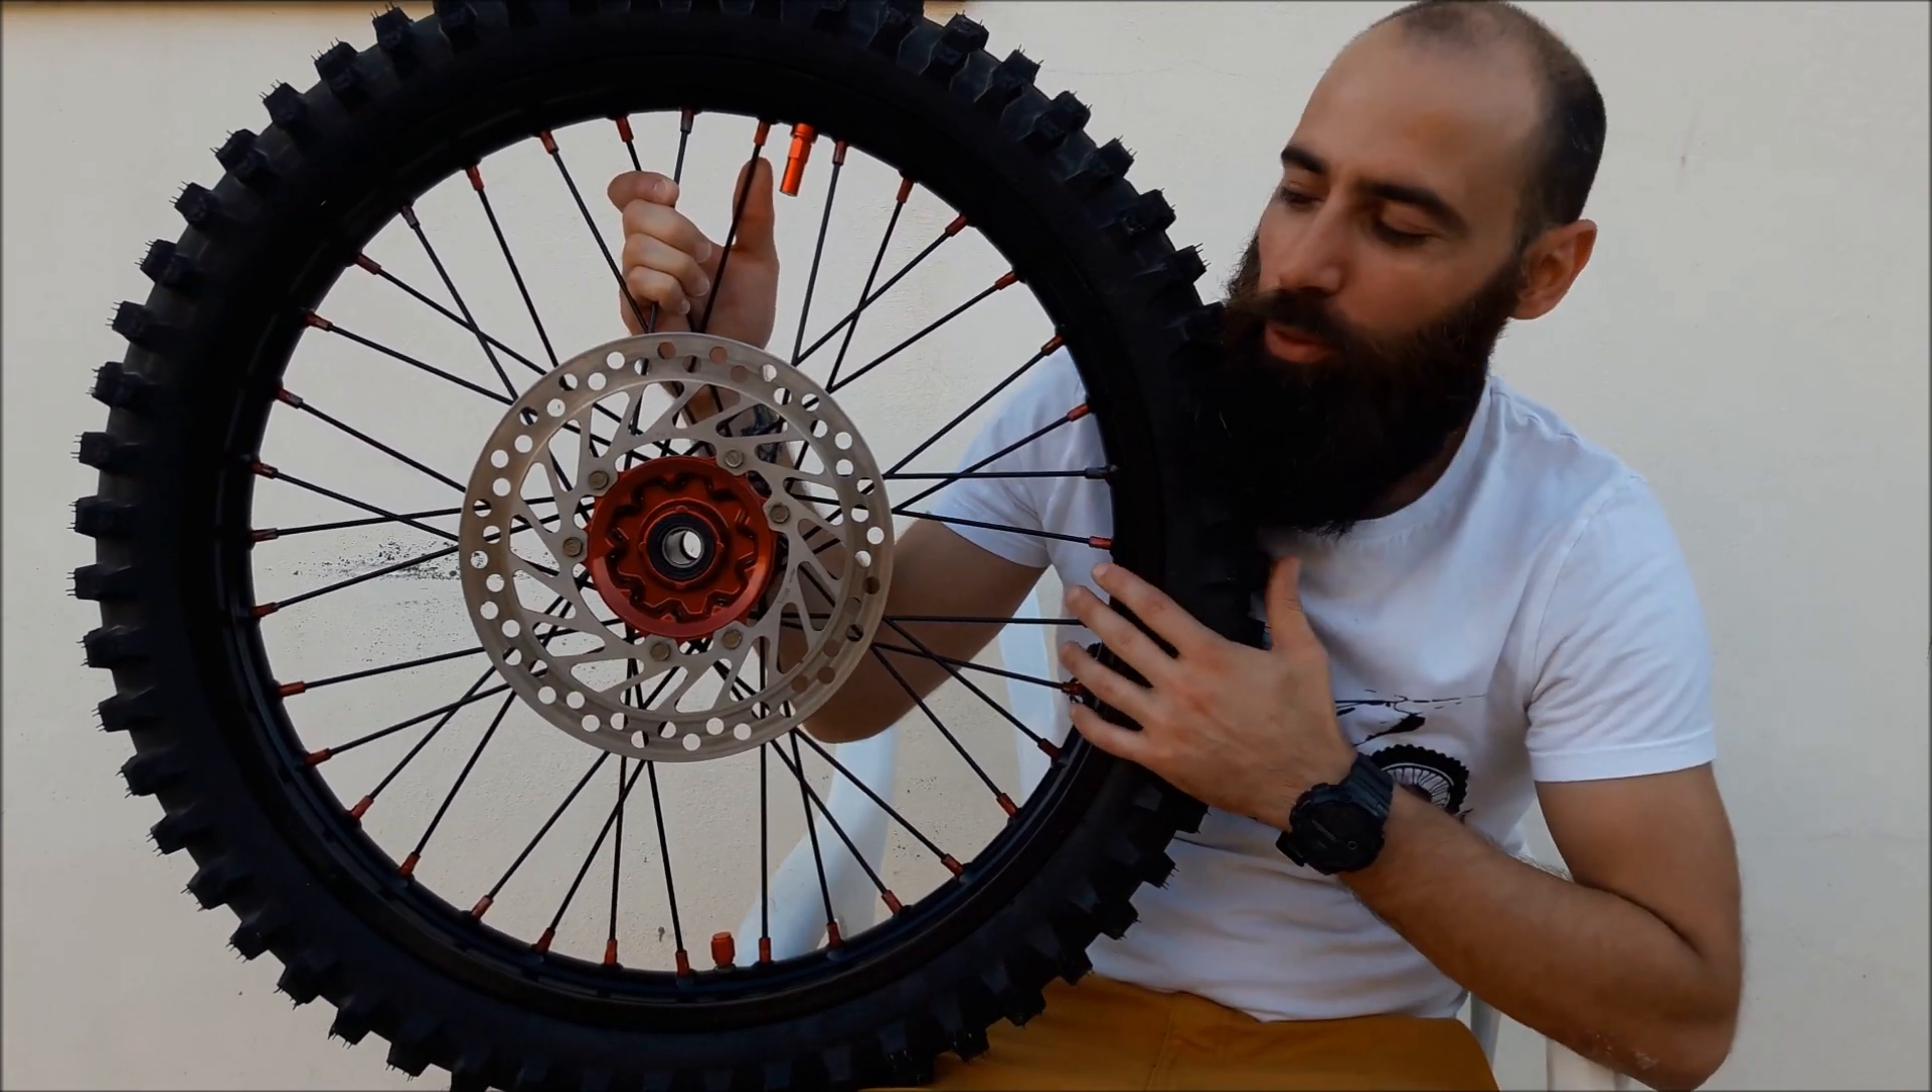Bueno chicos, pues ya tengo las llantas montadas por completo con la cubierta y todo puesto, el disco y demás.